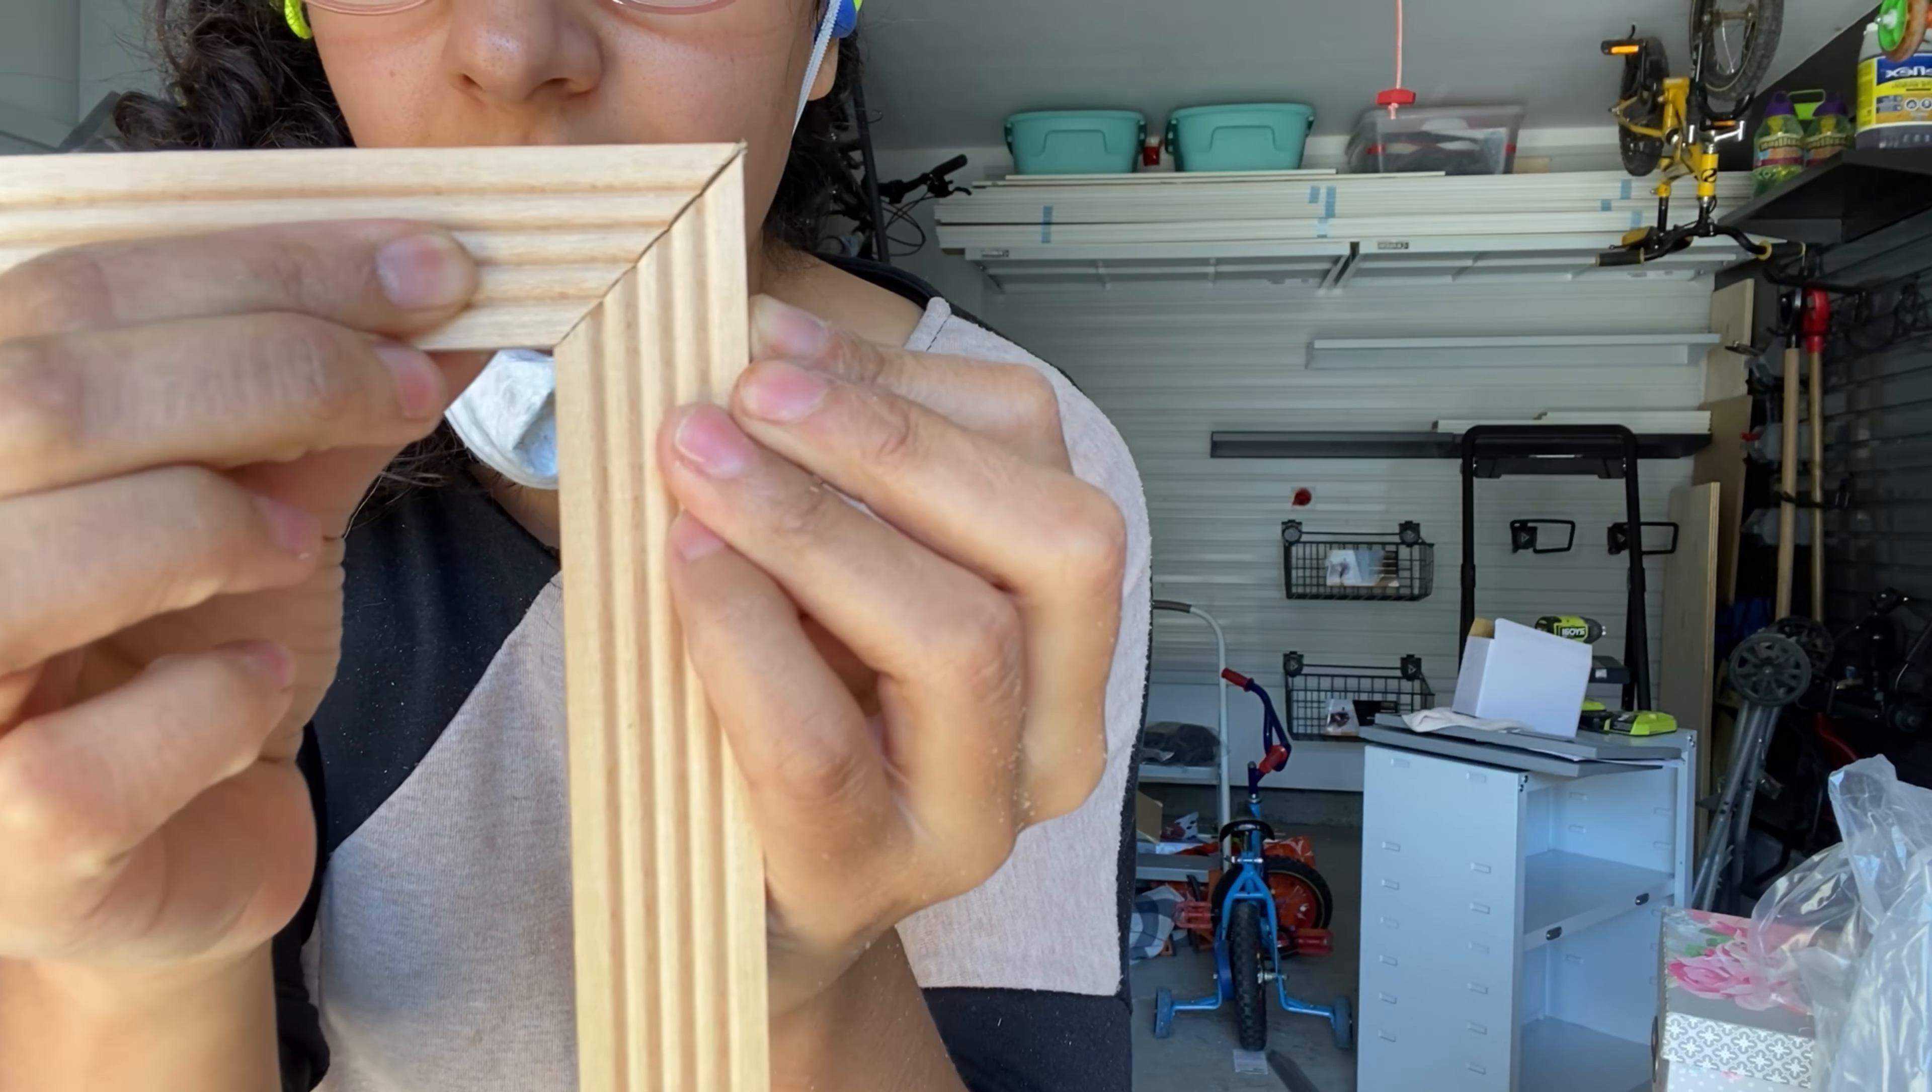You see how all those ridges they just line up perfectly like that's what you want.